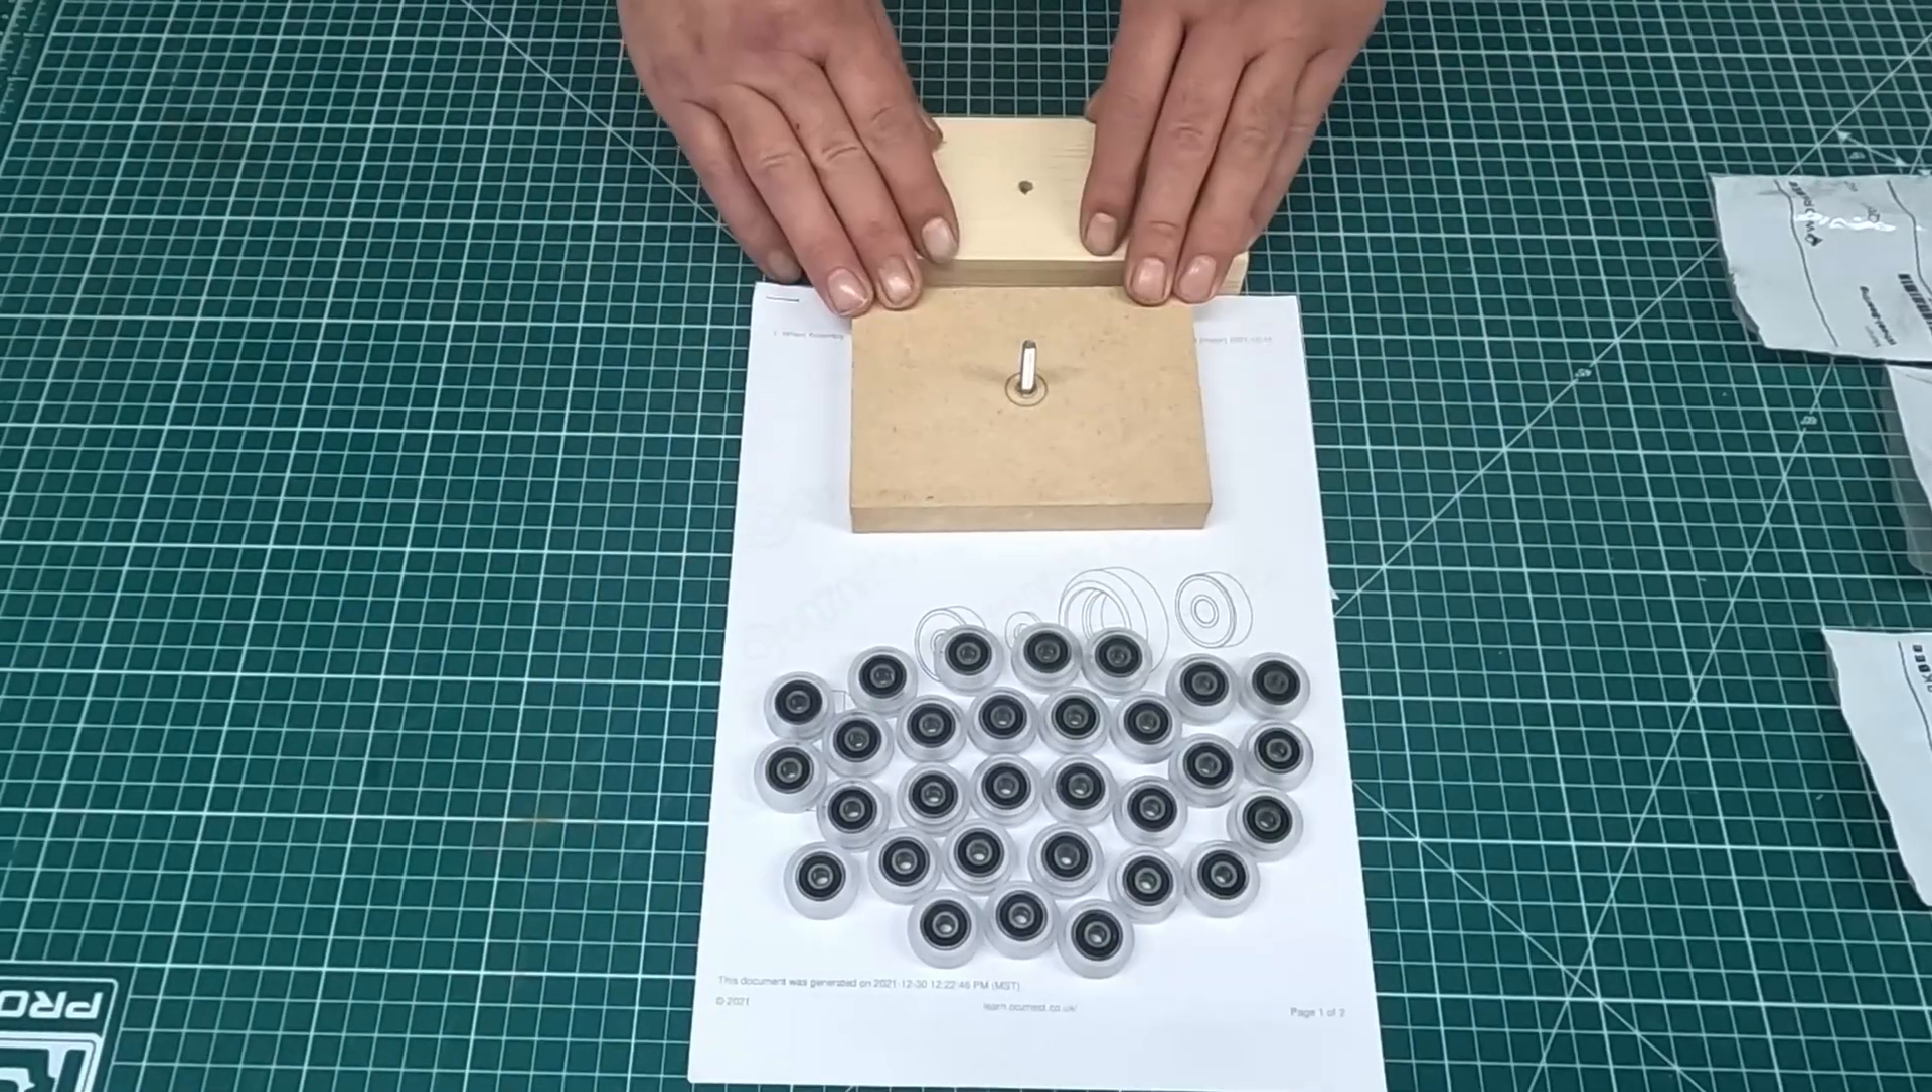And there you have it 30 assembled wheels.